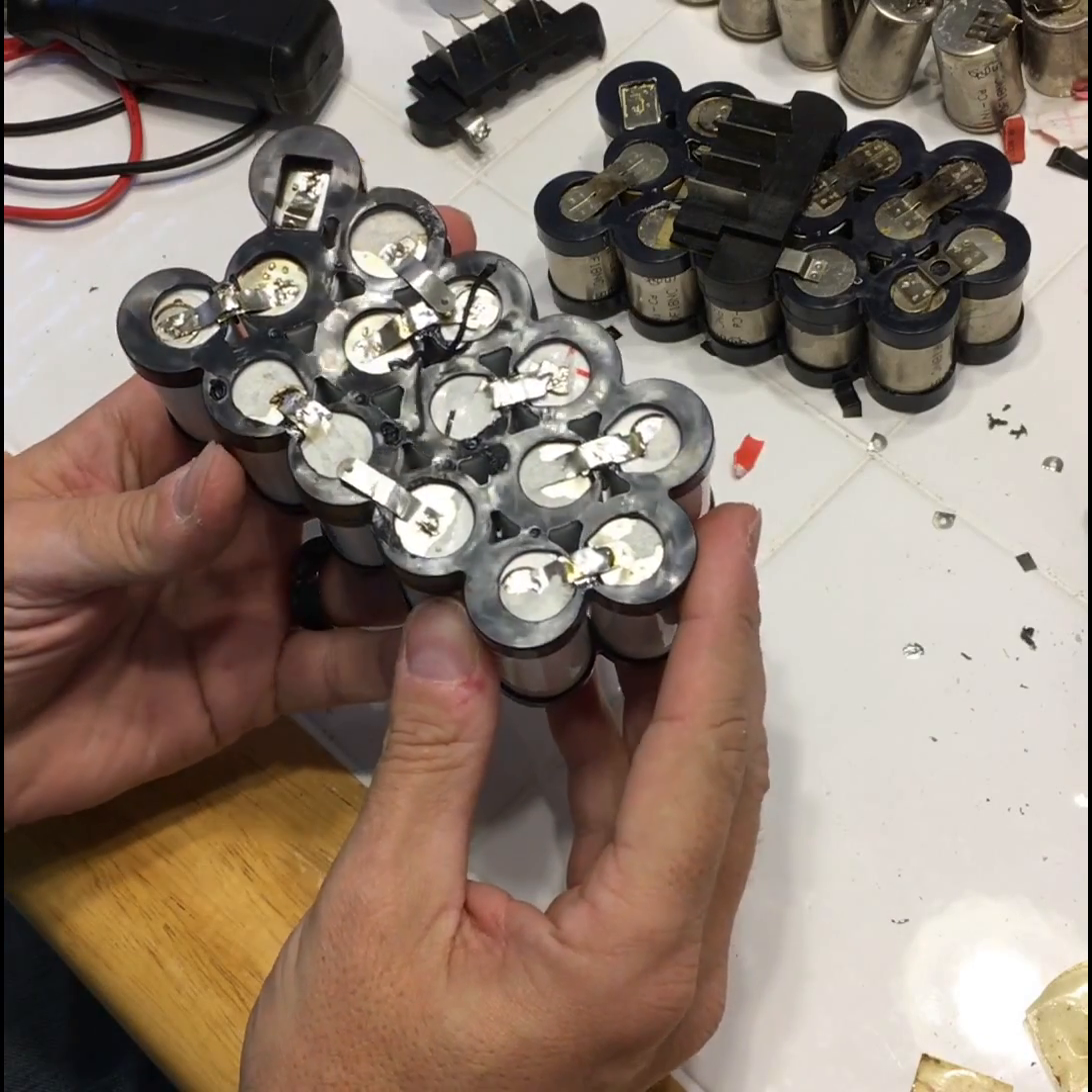So we have all of the tab soldered.